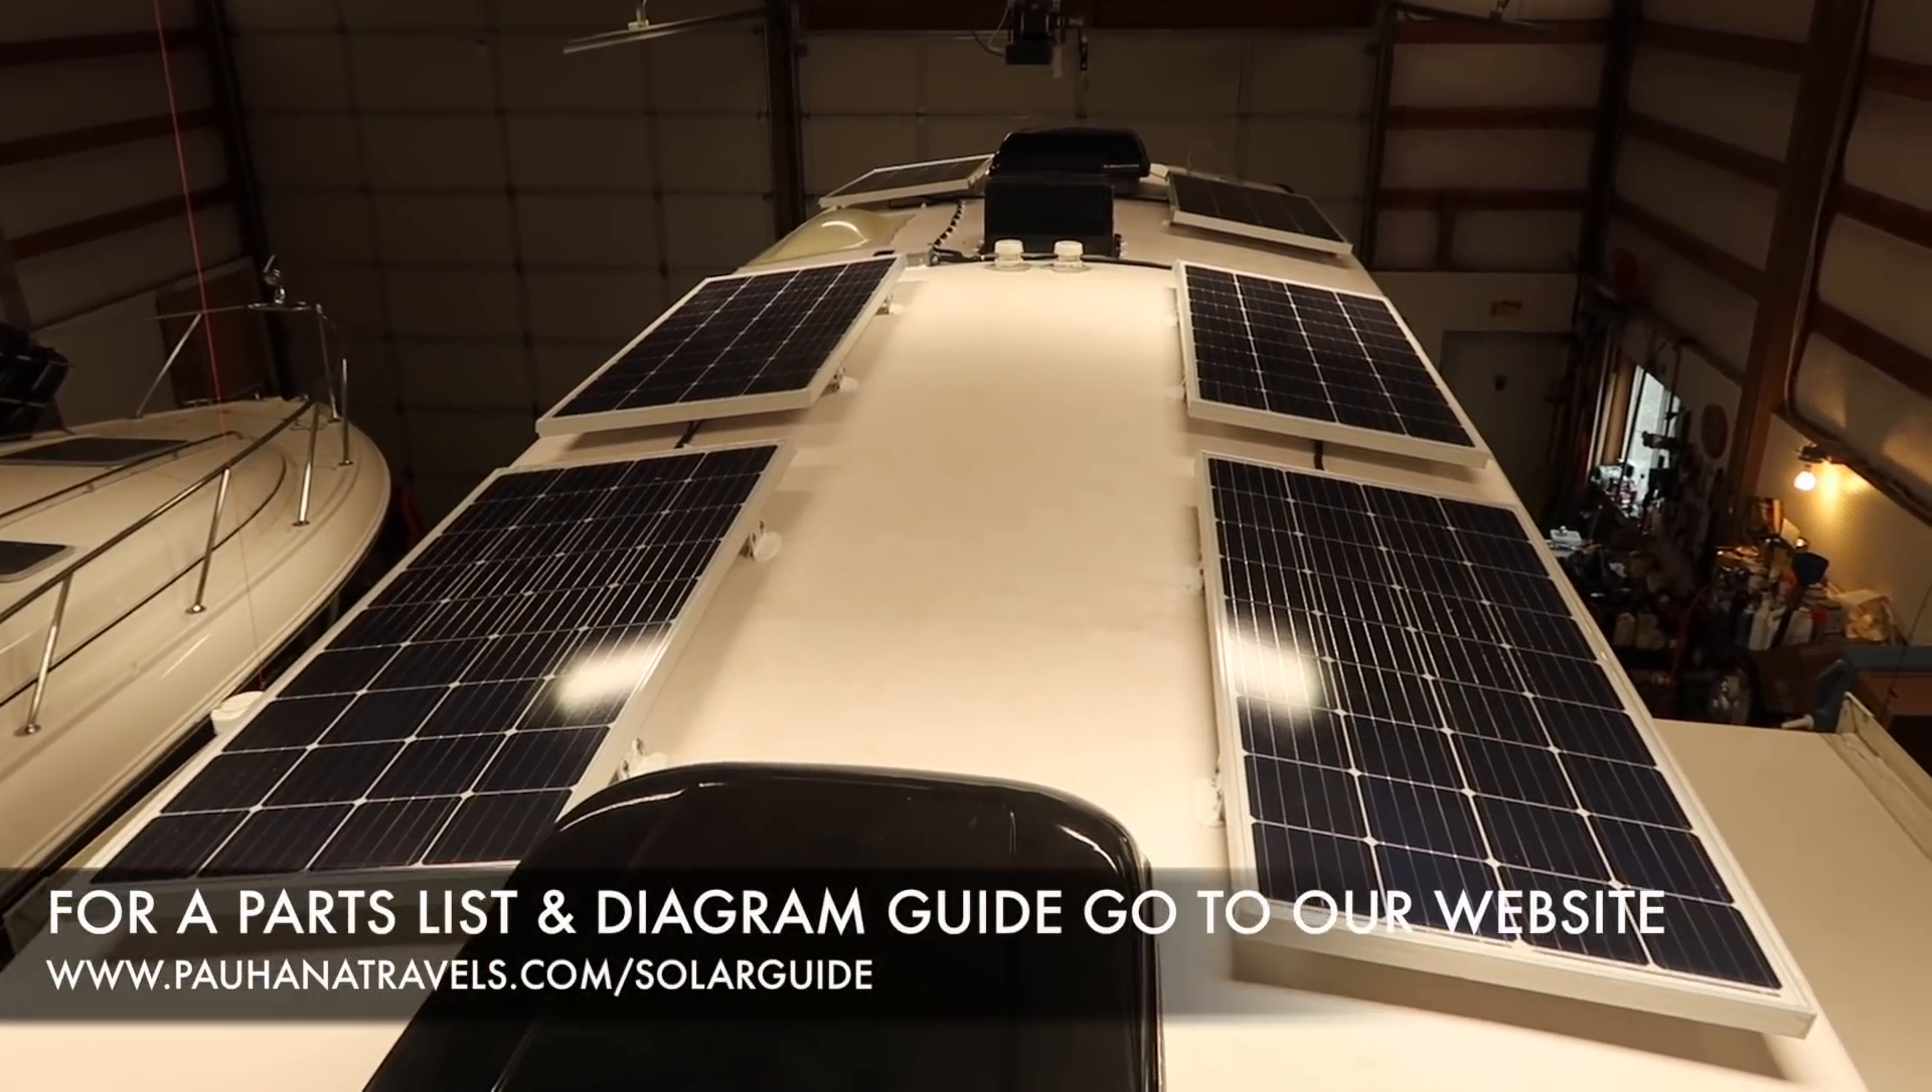Well, this looks to be a finished roof up here We've added on the six solar panels.